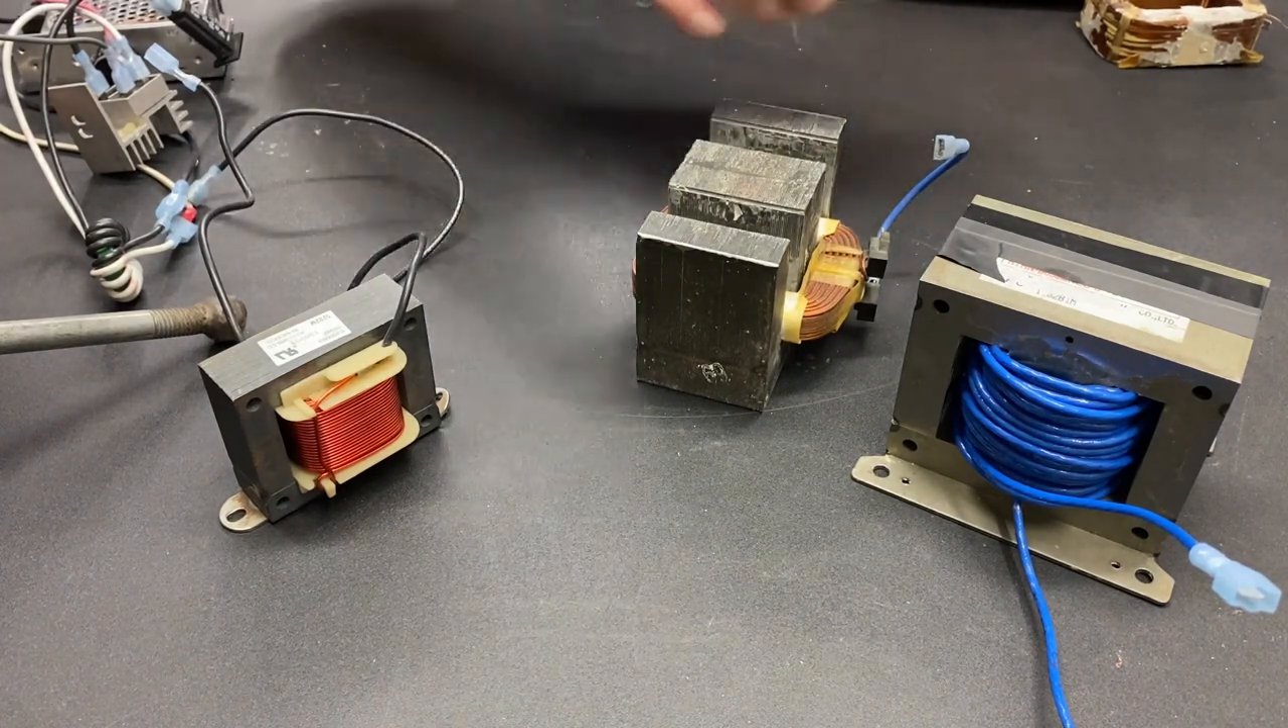This is heavy duty, 16 gauge wire that I just wrapped around. I took three laps the full distance, and then I put the top back on.